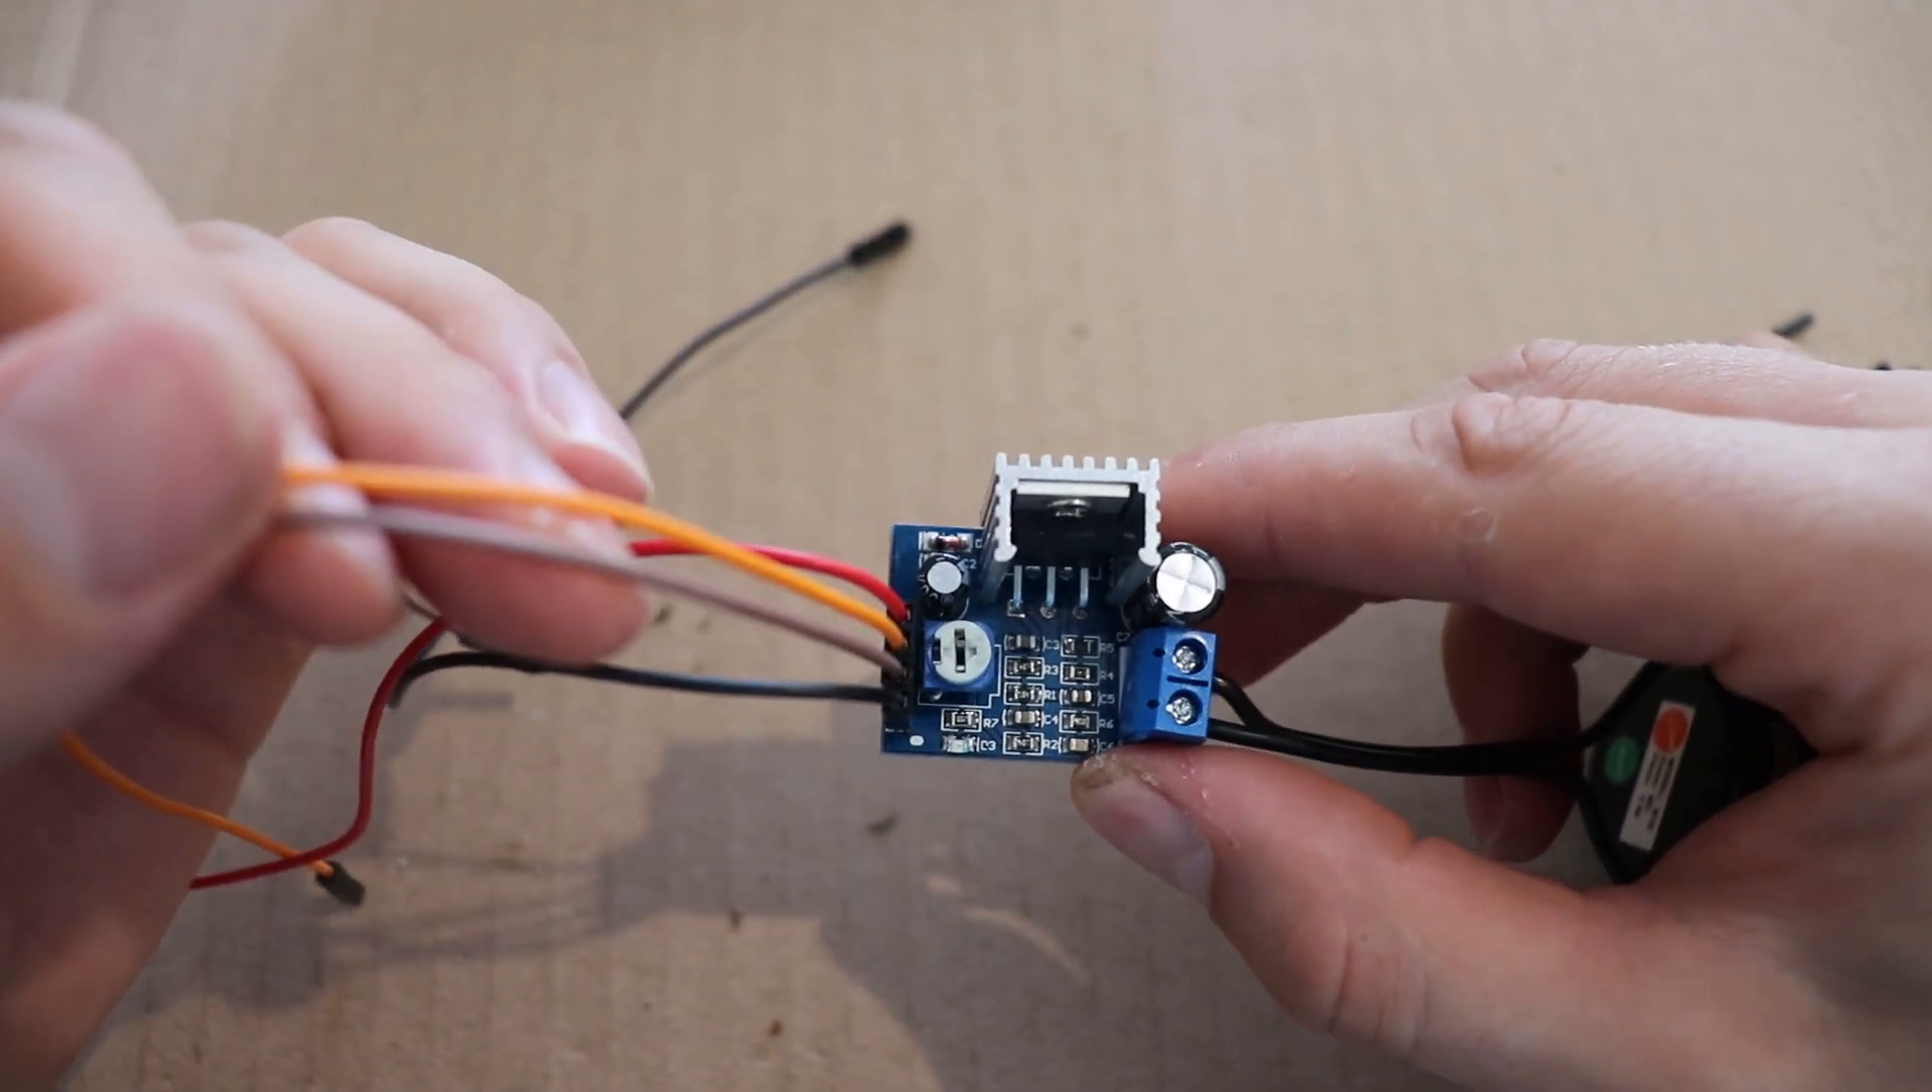I've also gone and put some jumper wires on so red and black are the 12 volts.